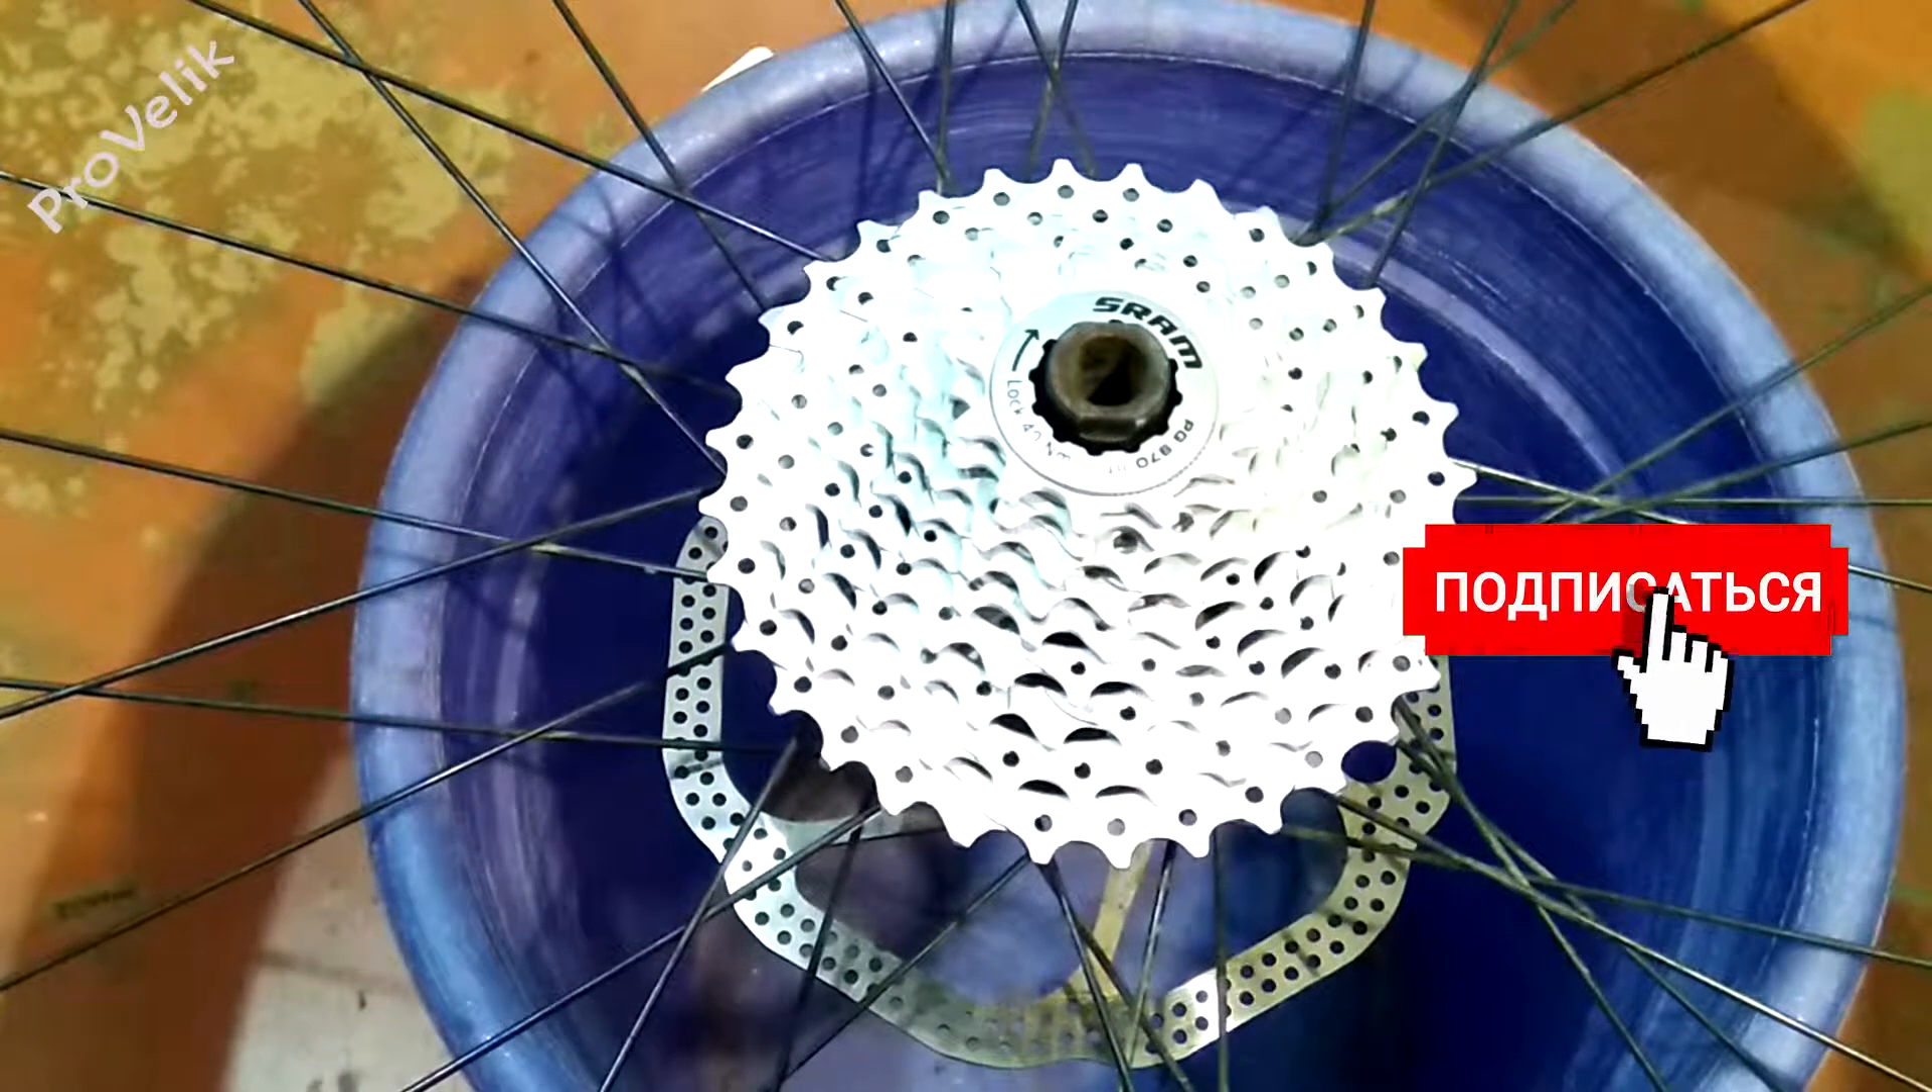Все кассета установлена можно садиться на велосипед и ехать.